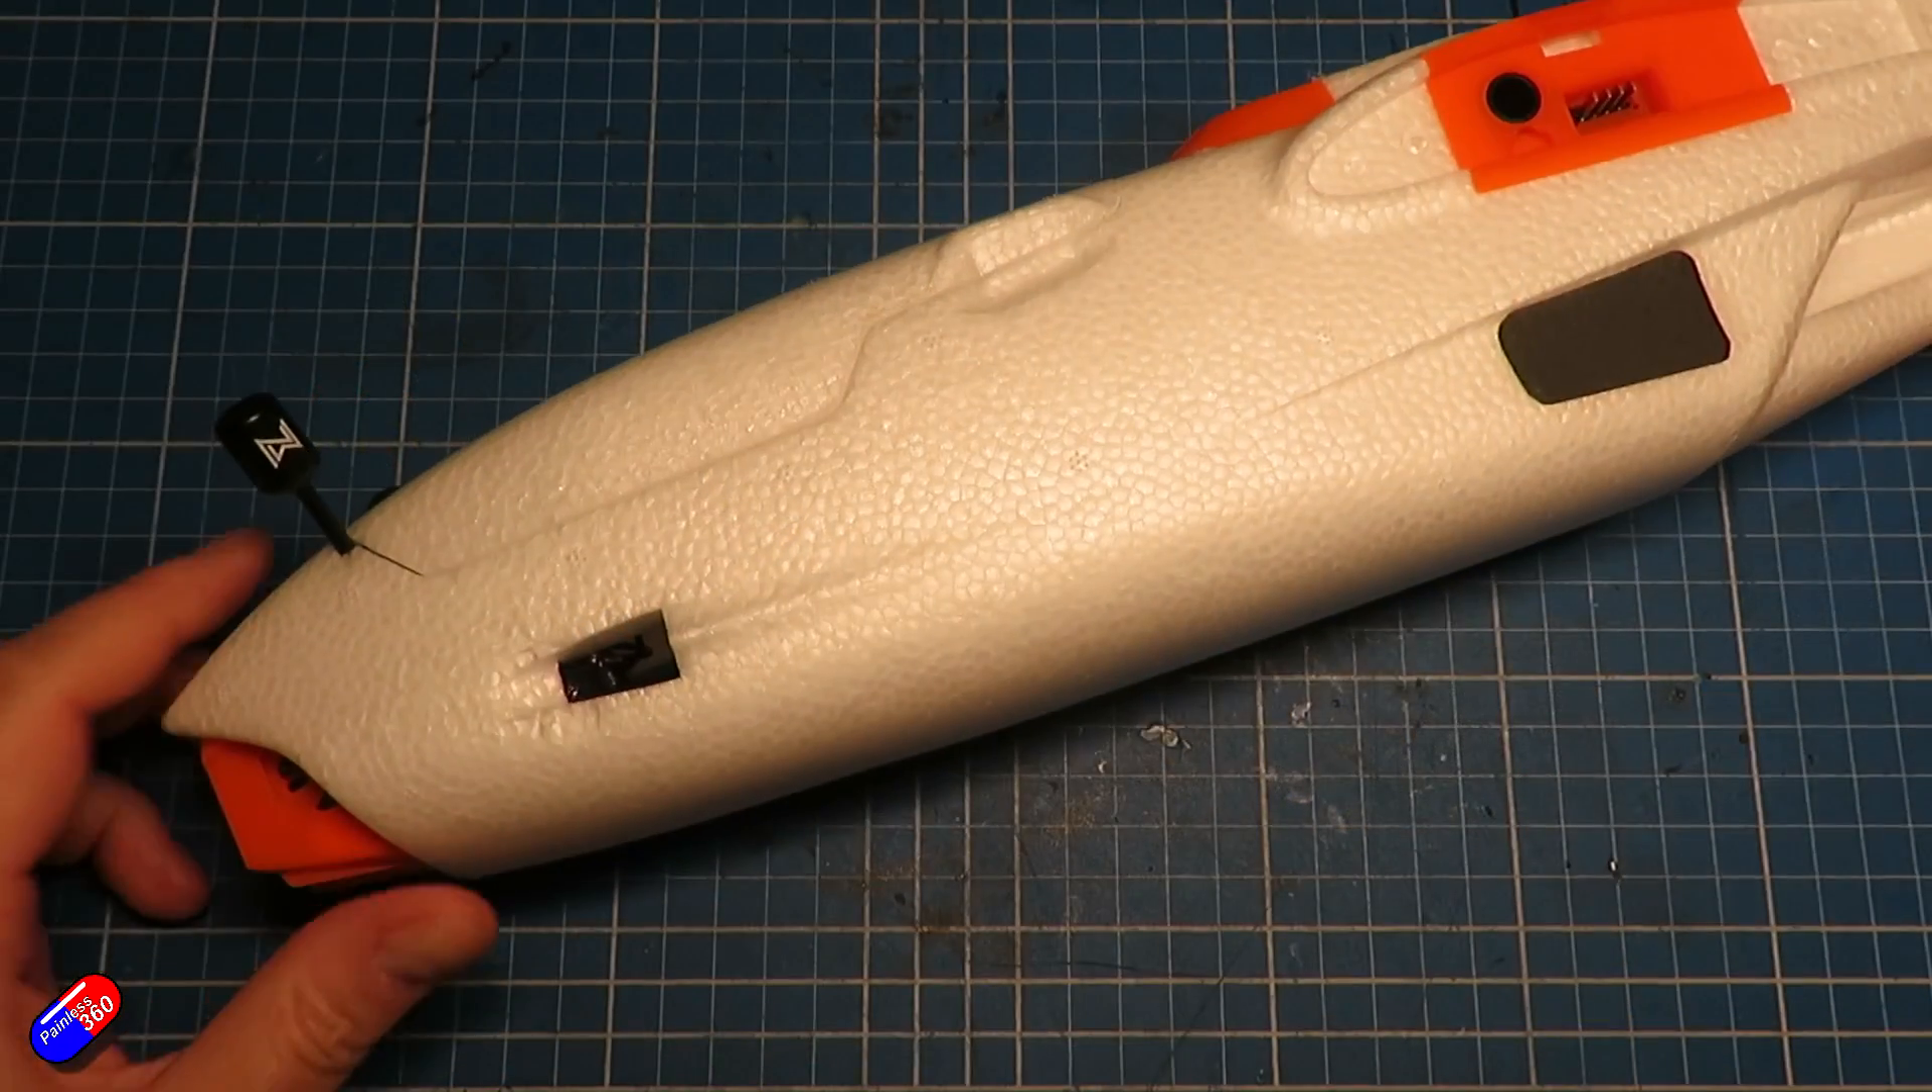So here's the body all put together.